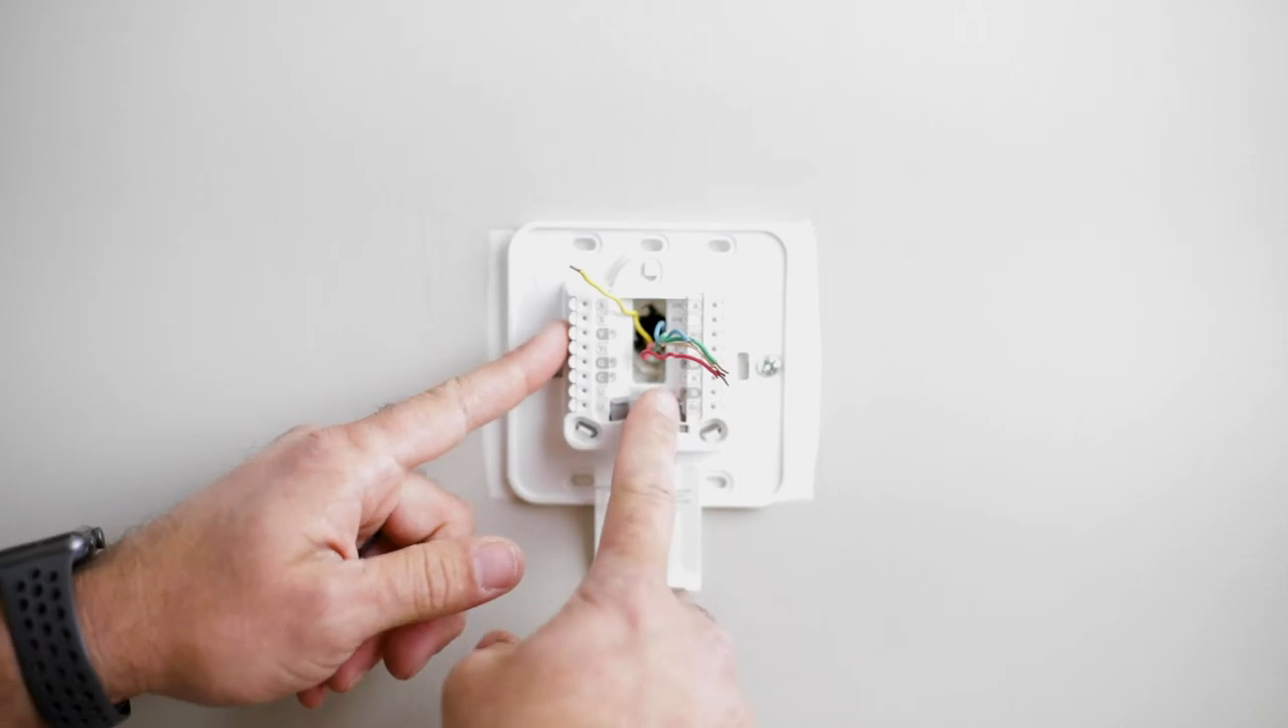All right, so our base plate's in place, now our wiring terminal's in place.